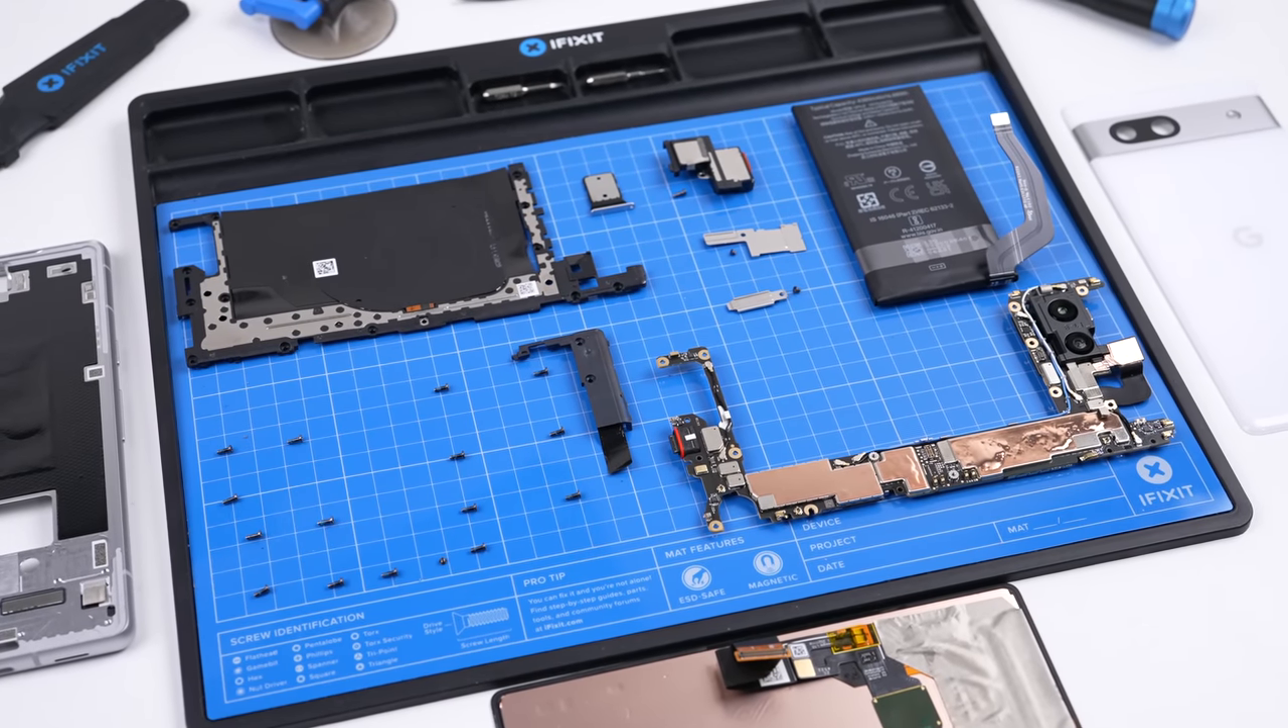With that, we've completely disassembled the Google Pixel 7a.